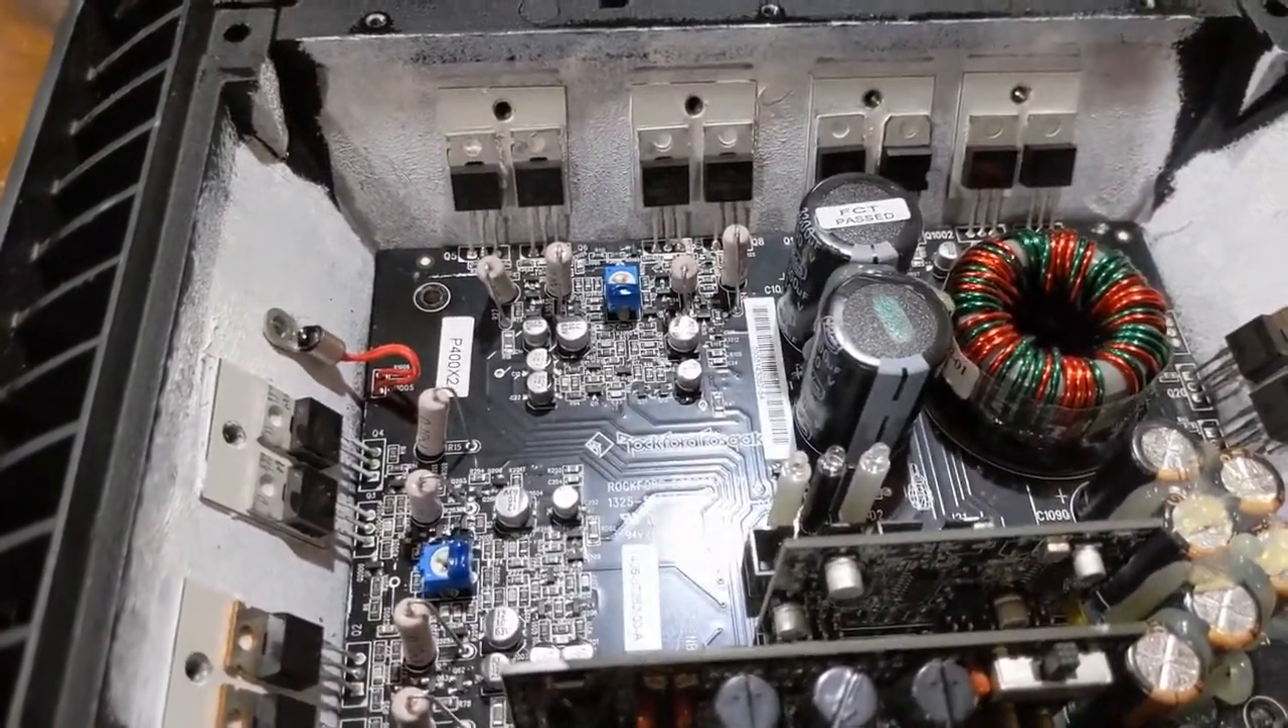Transistors are installed. I got thermal compound on it.